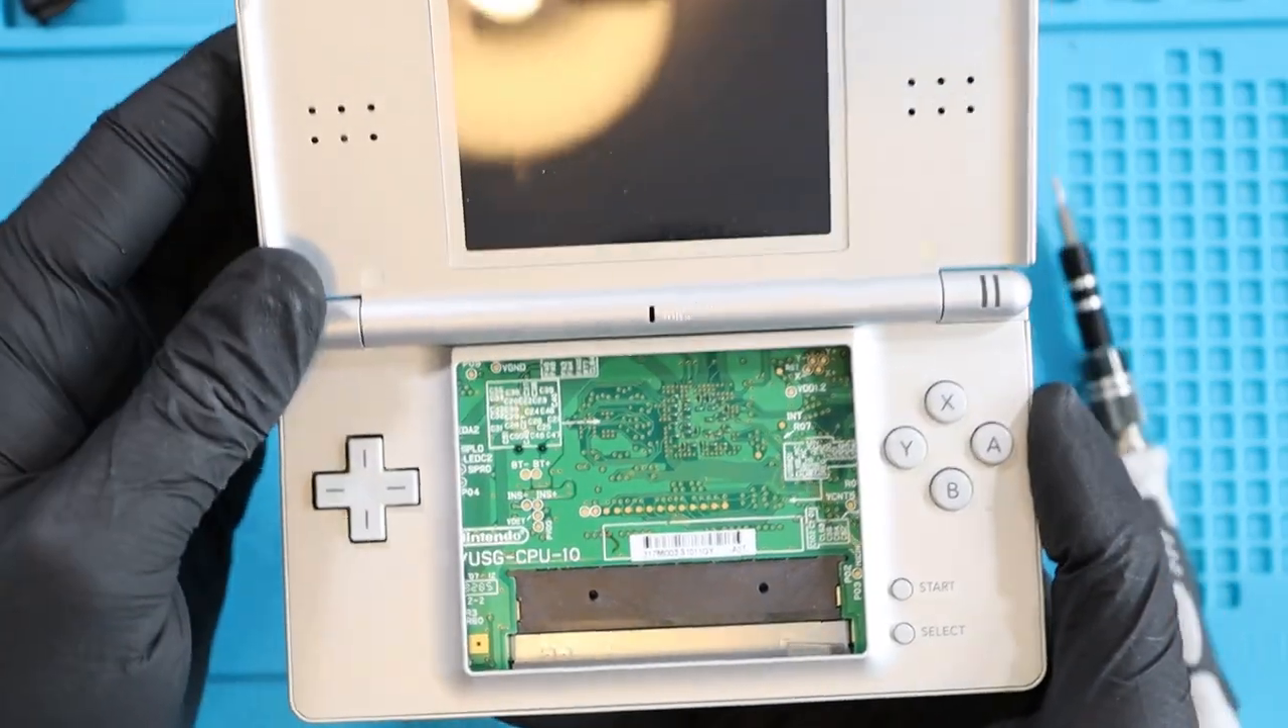Okay, so I've removed the bottom screen out of this Nintendo DS Lite.